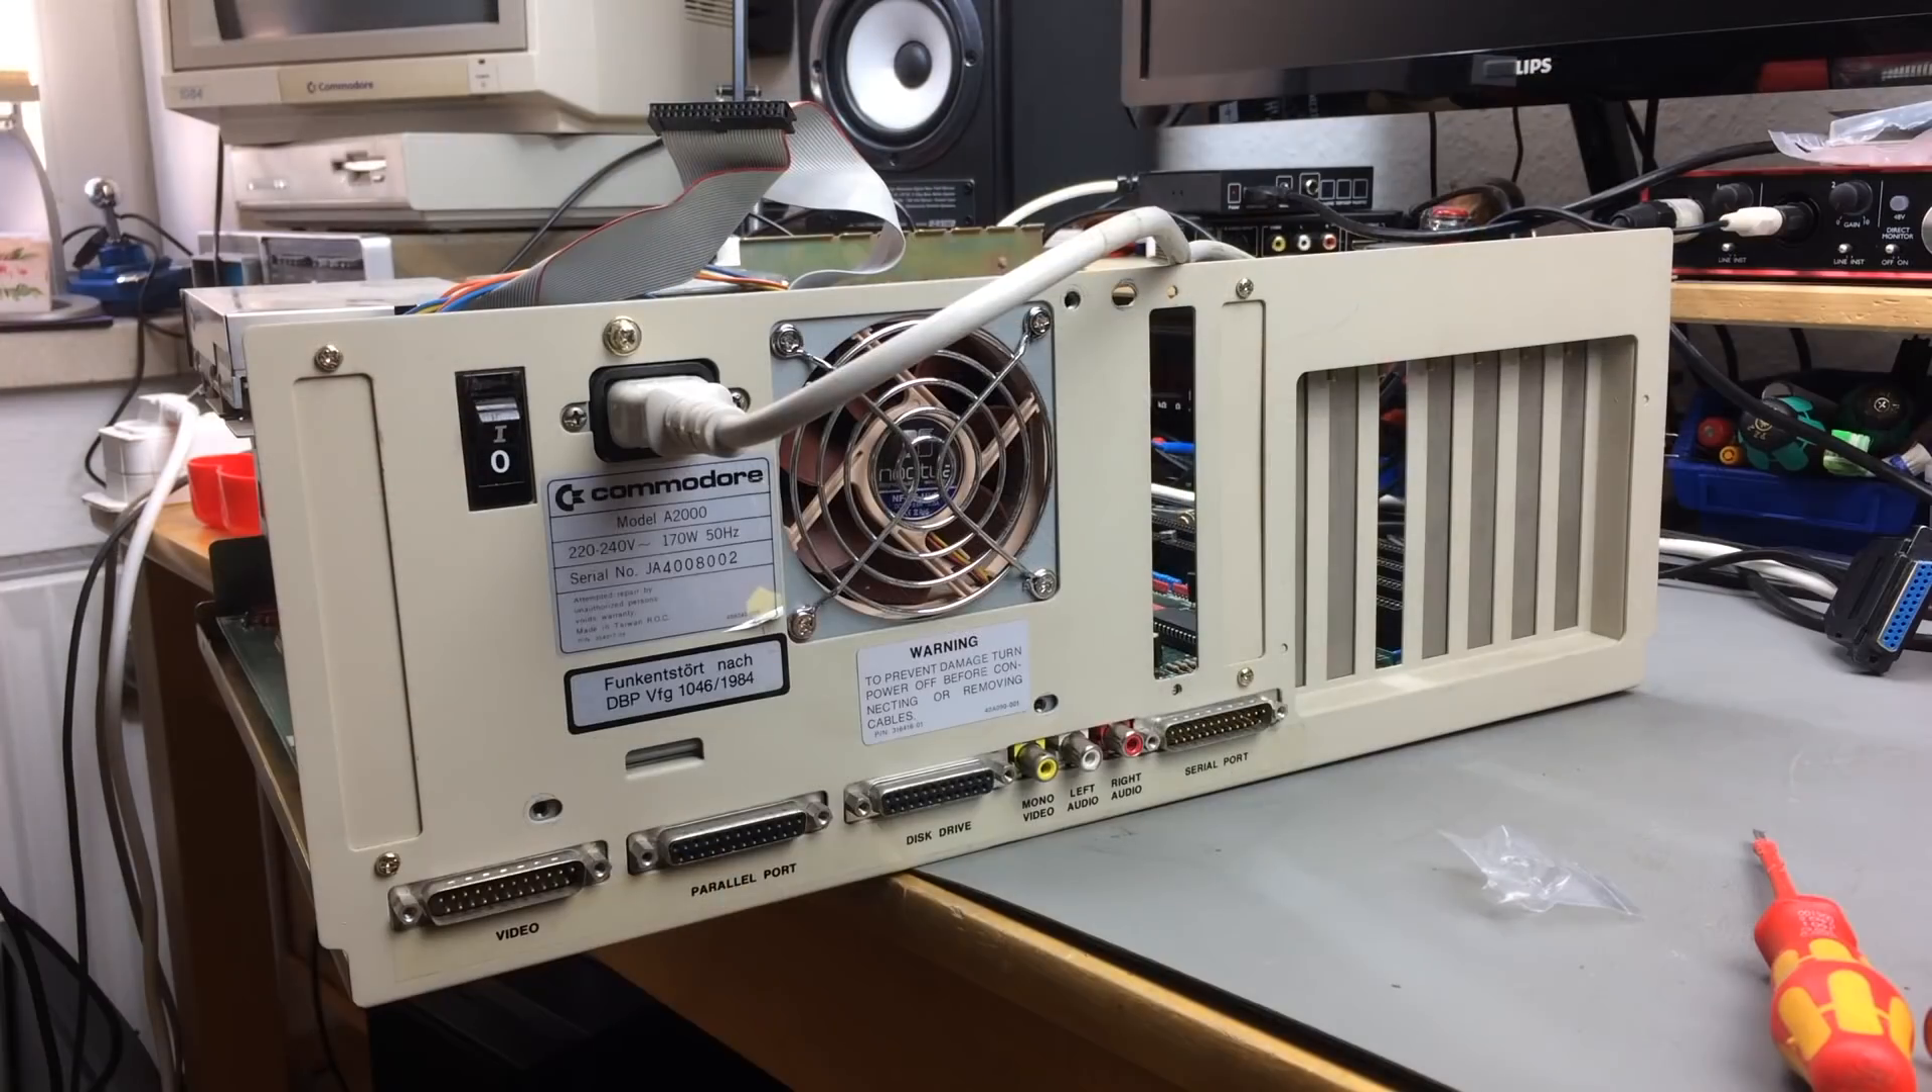Okay, got the new fan in.